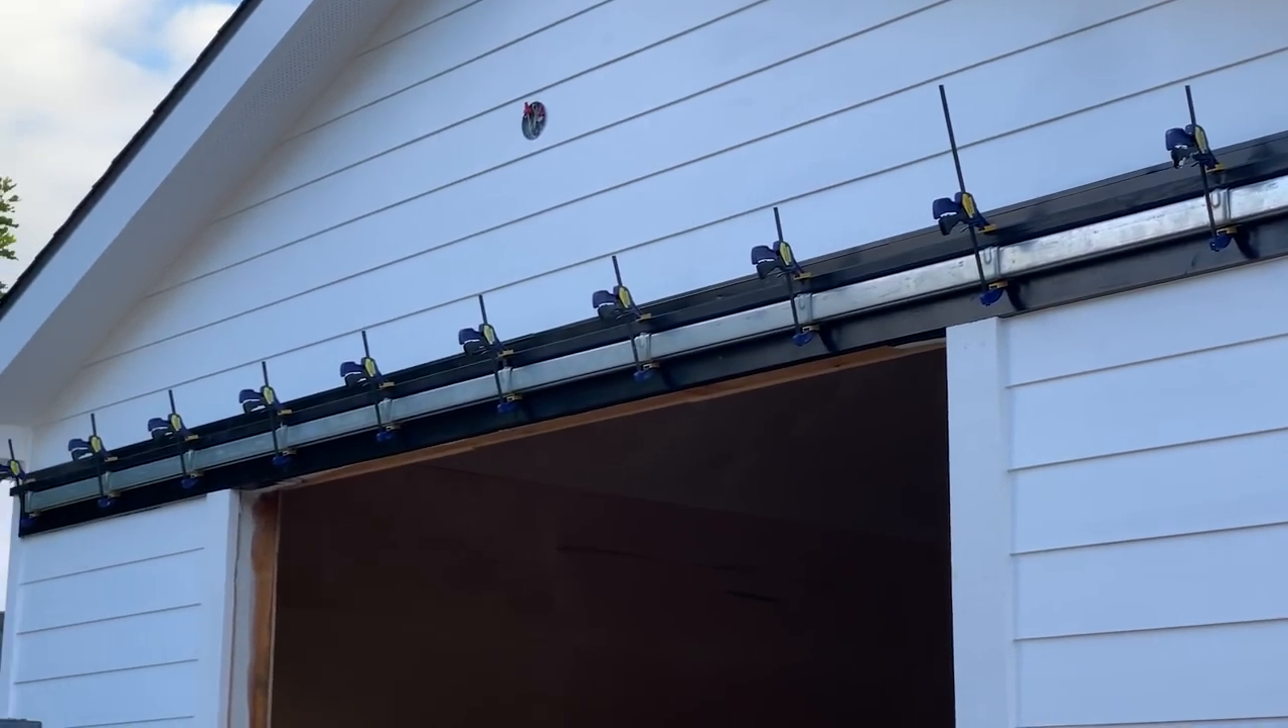I worked my way down the row, putting on all three pieces. I had just enough clamps to put one on every bracket.